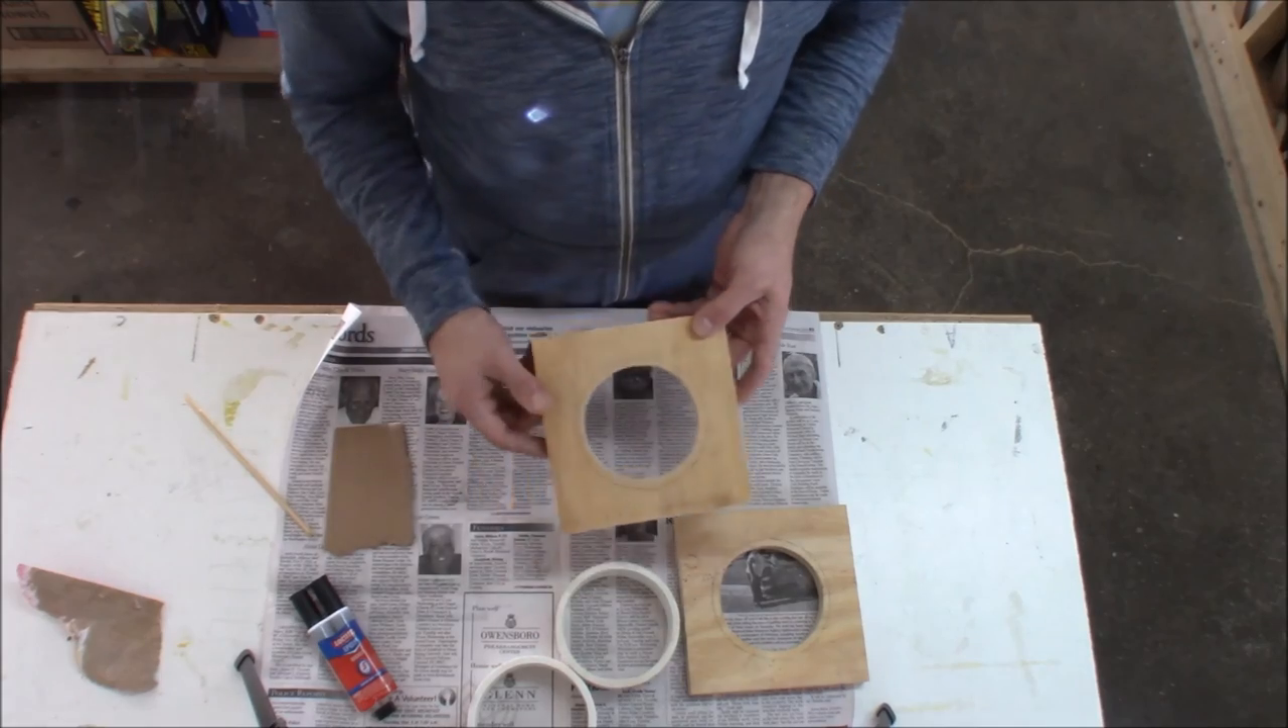So we have our holes cut into plywood. We're ready to glue on our PVC.